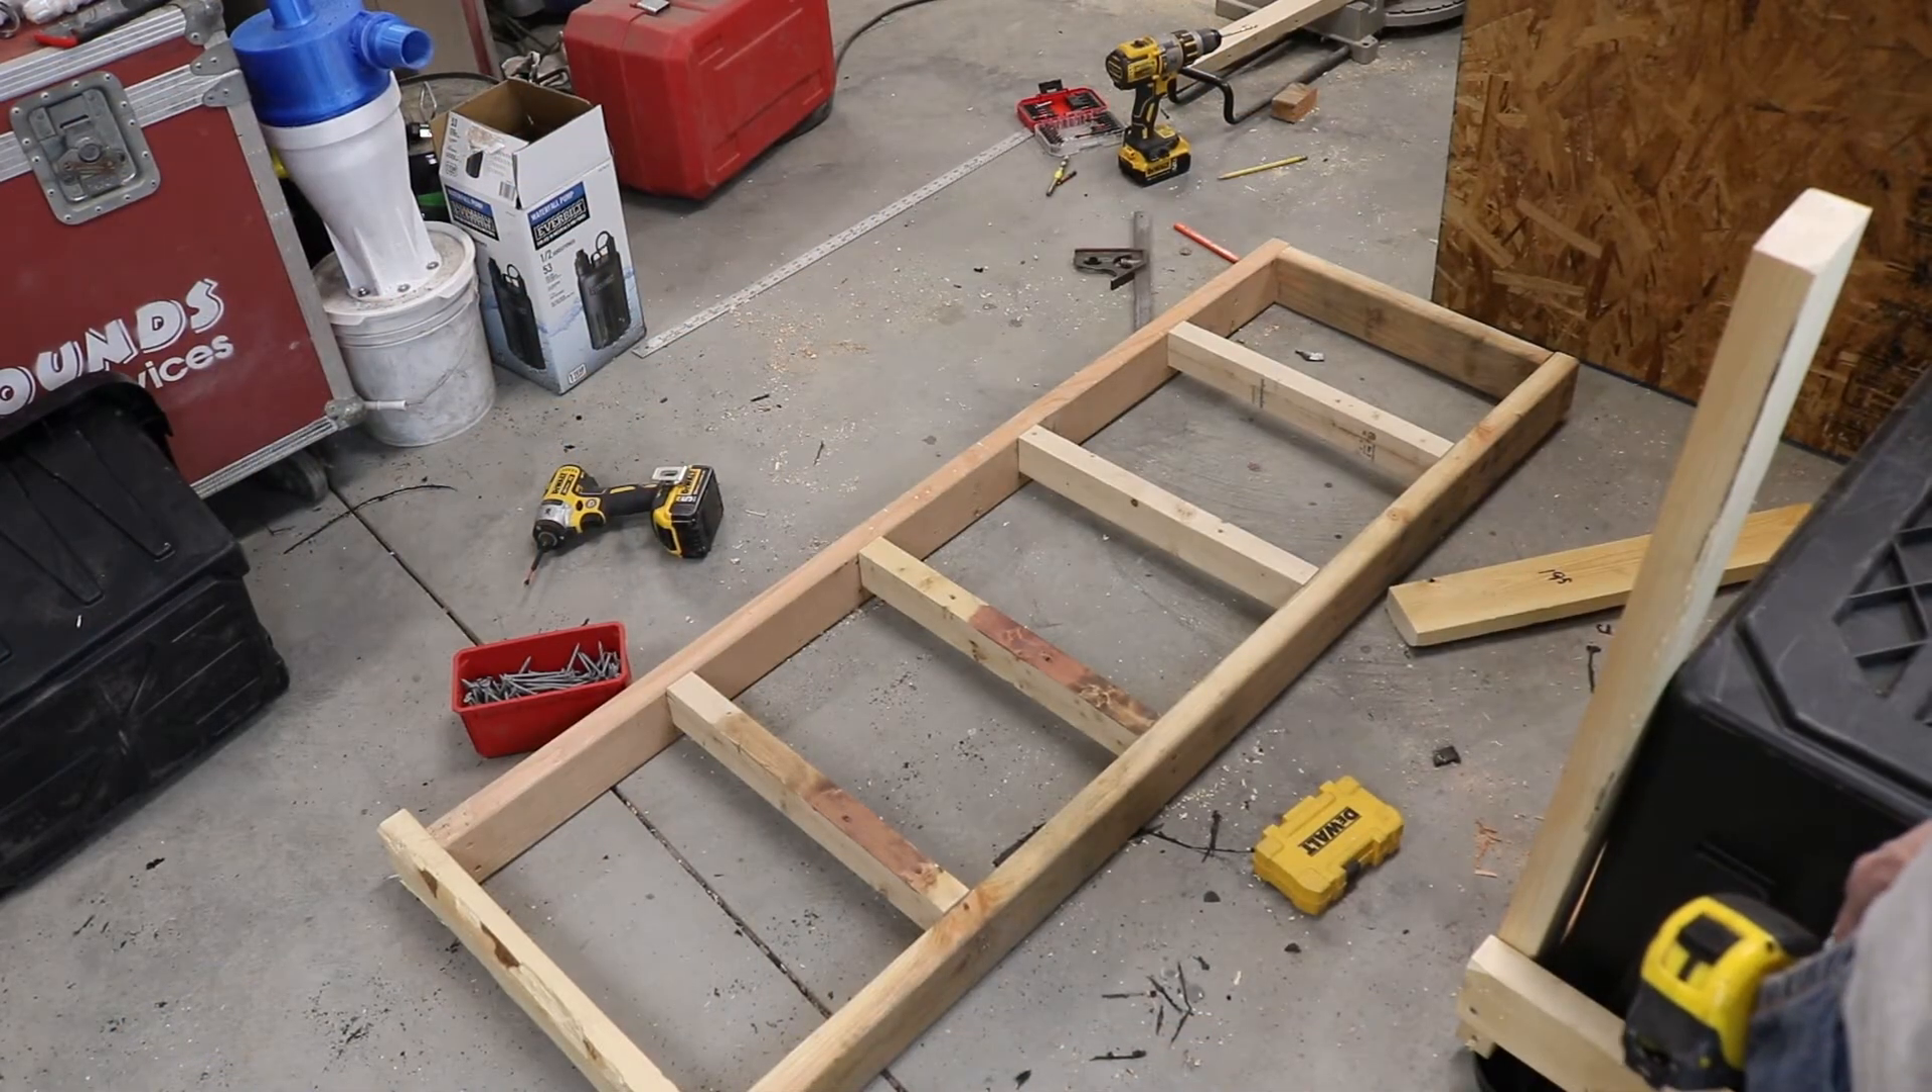We finished building the the base so now we can put some plywood on that.